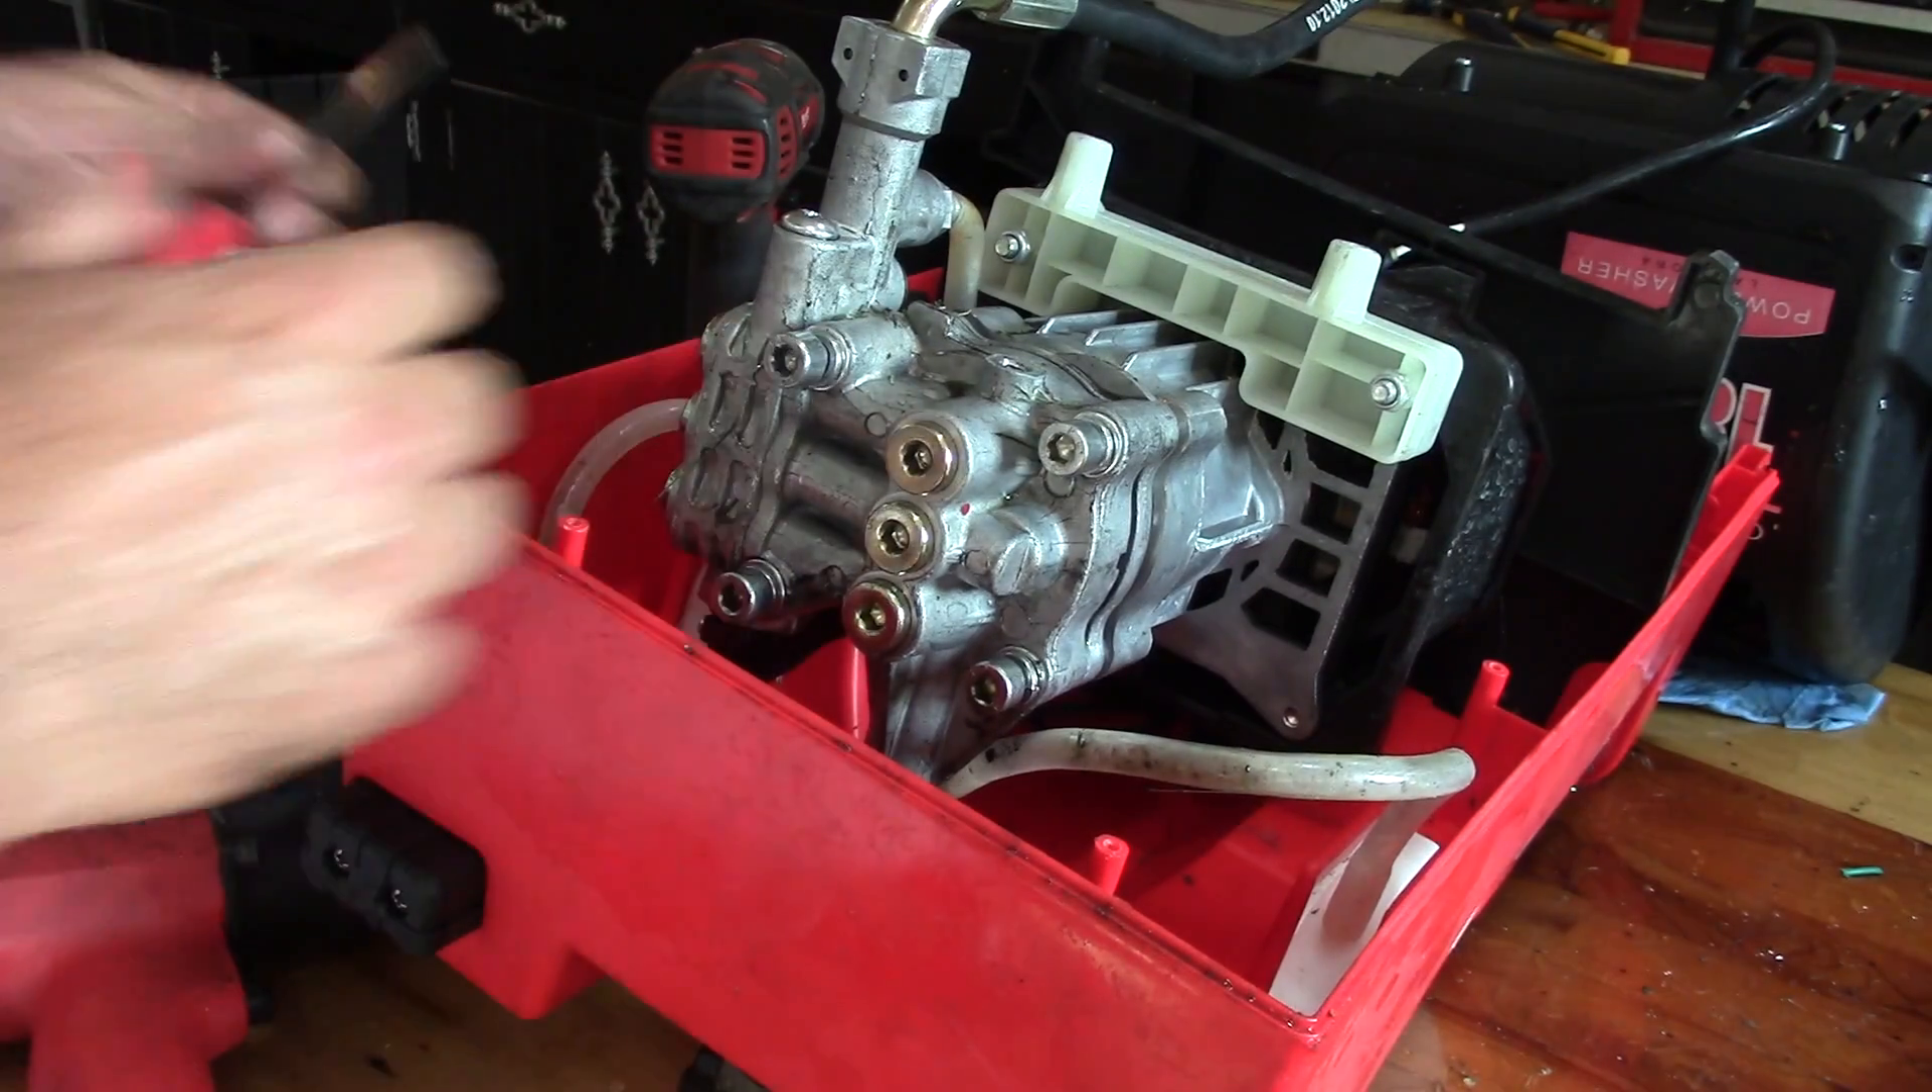Yeah, now we have the case split.